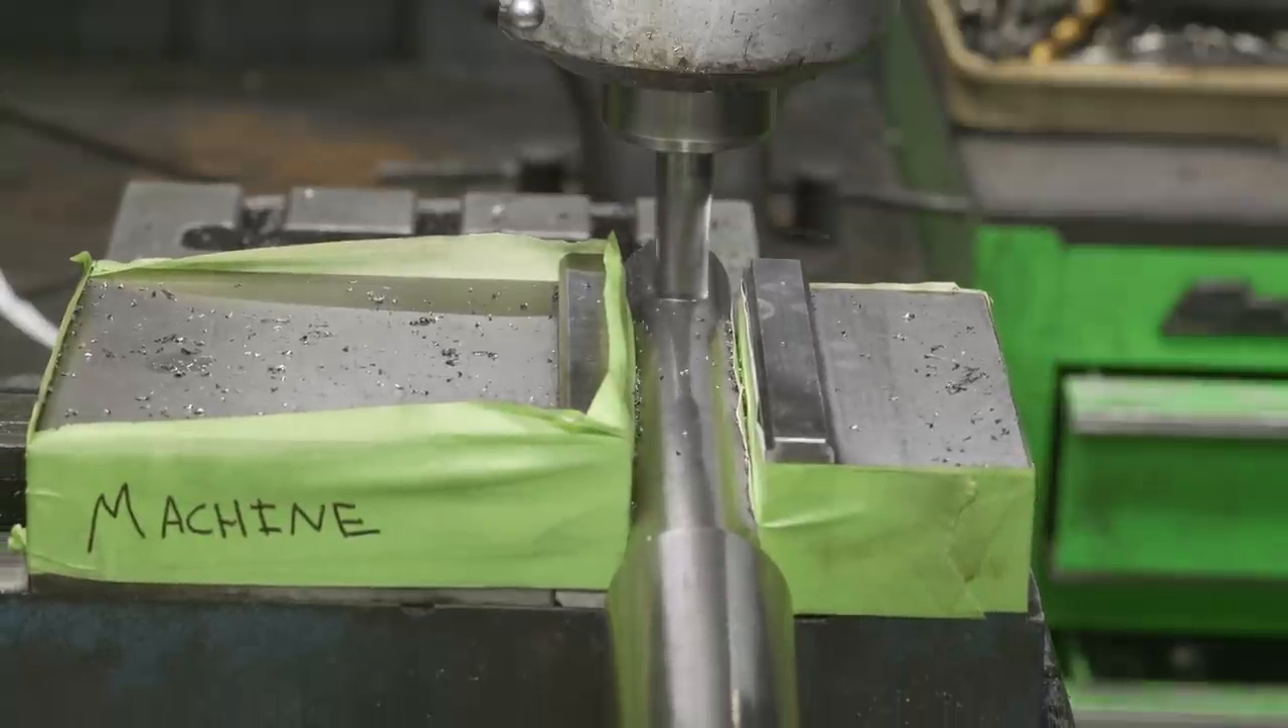I've got the shaft supported in my milling machine vise.